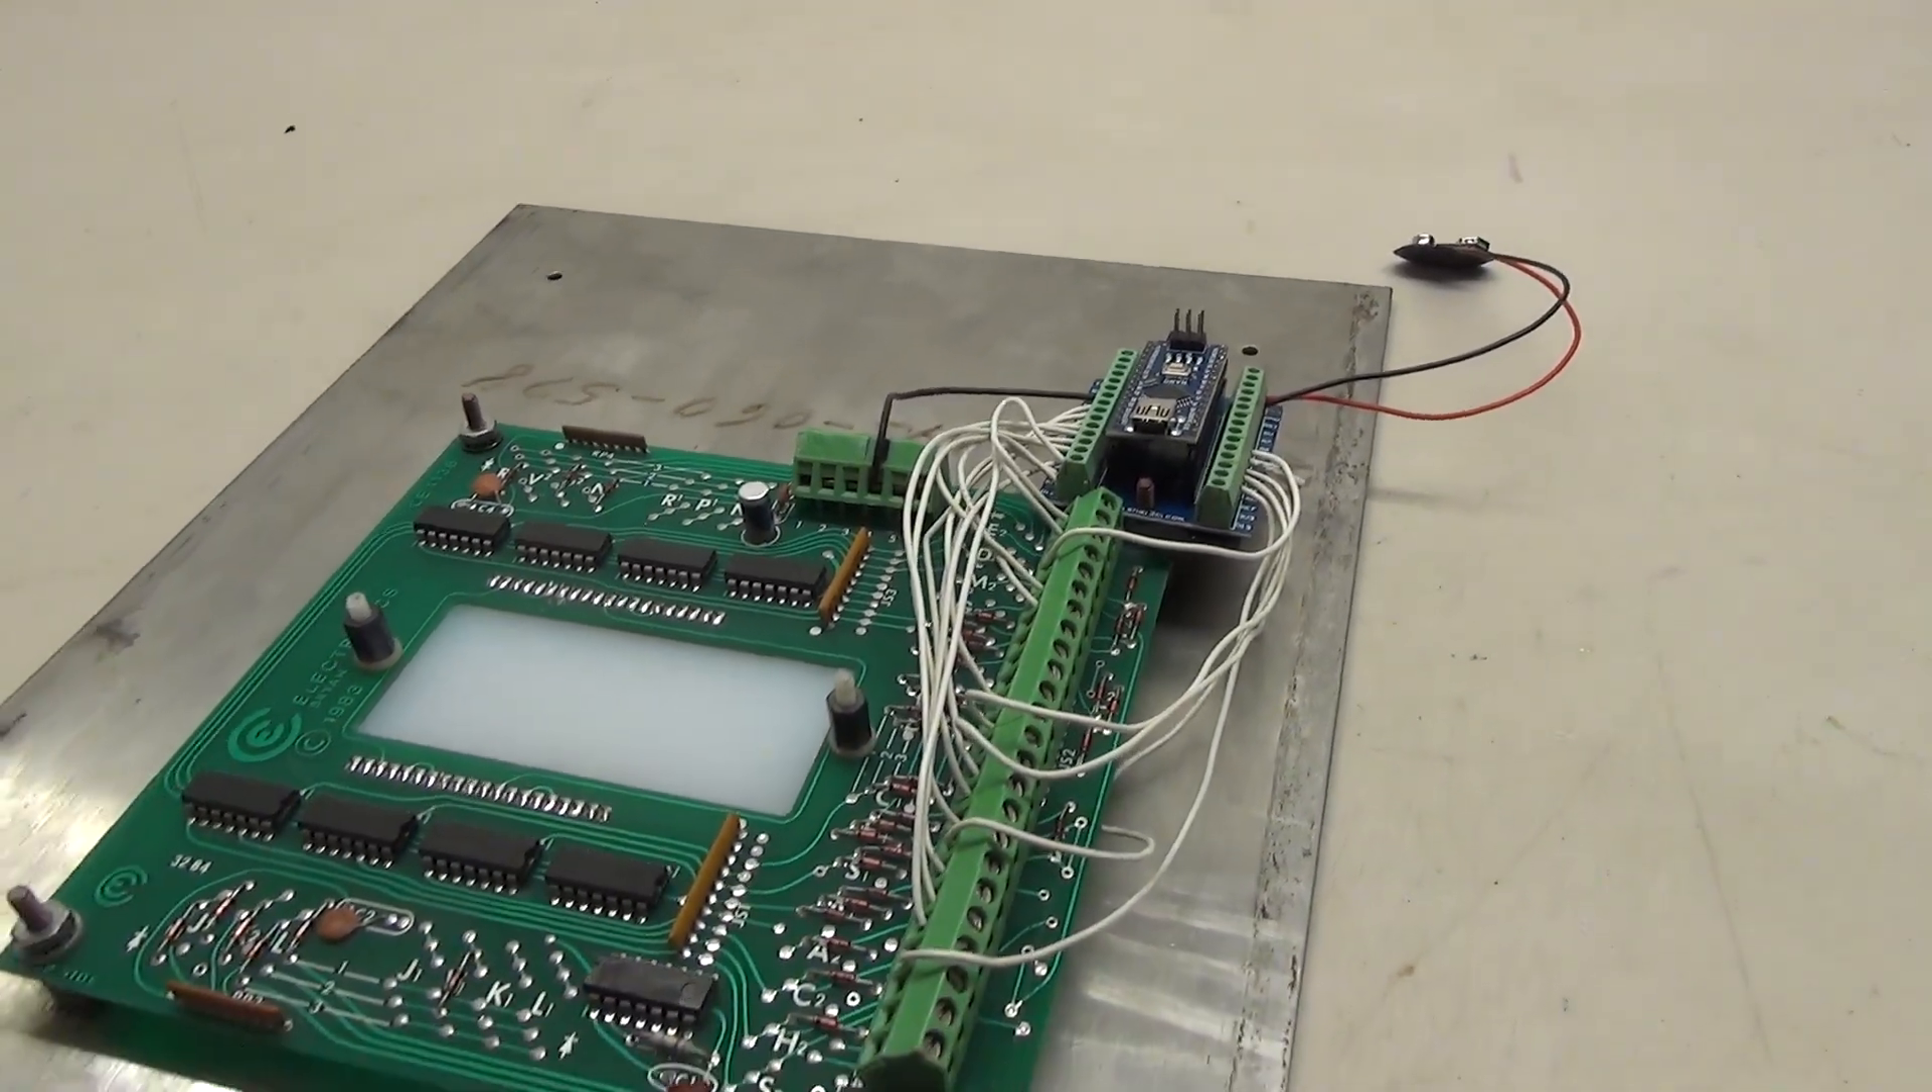So the wiring of the panel is complete we have all these big clusters of wires that go to our Arduino.